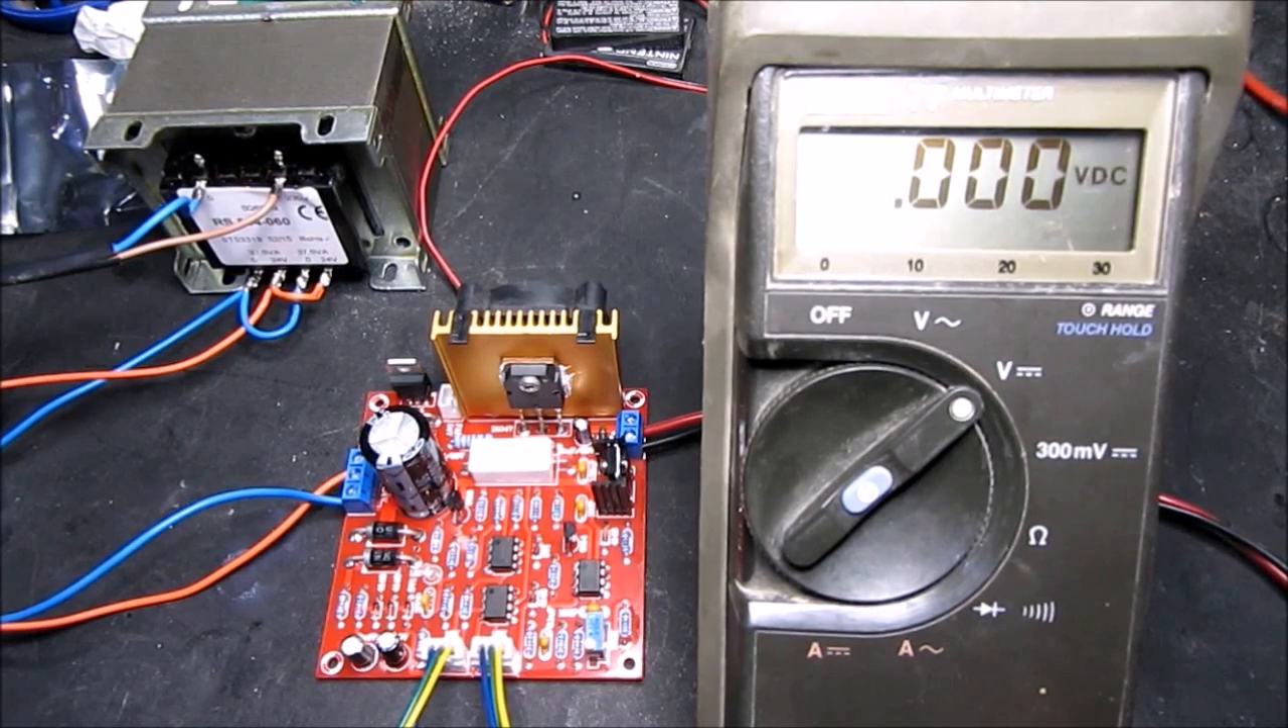I've got the heatsink and the other components in place.